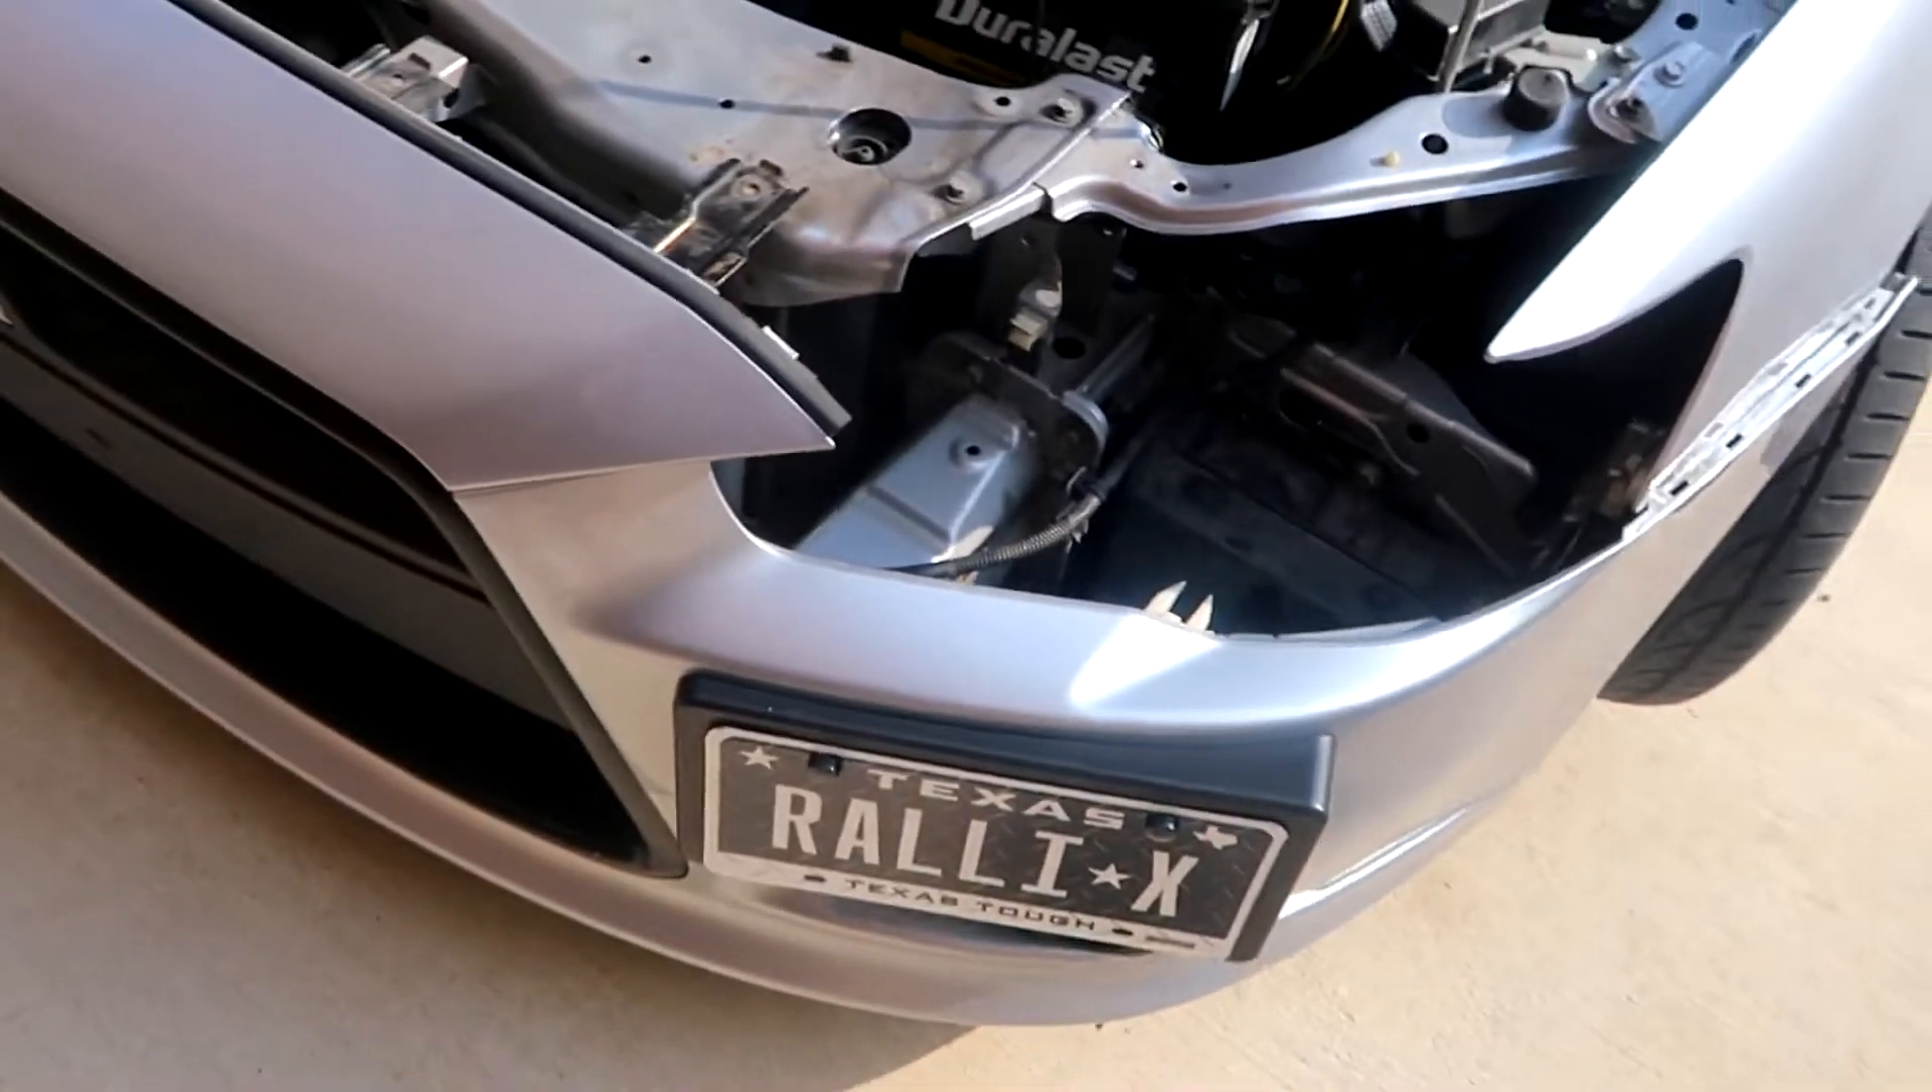All right, so we've got the driver's side headlight out.